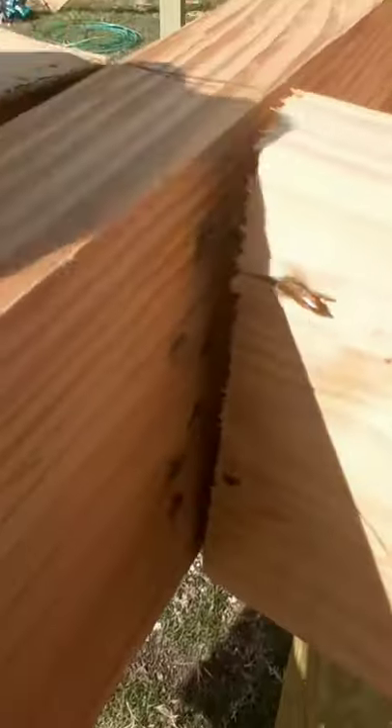You got big gaps here and crooked boards you know as you can see that's got a gap in it and it's got one nail that's barely holding he barely shot it through the side here.